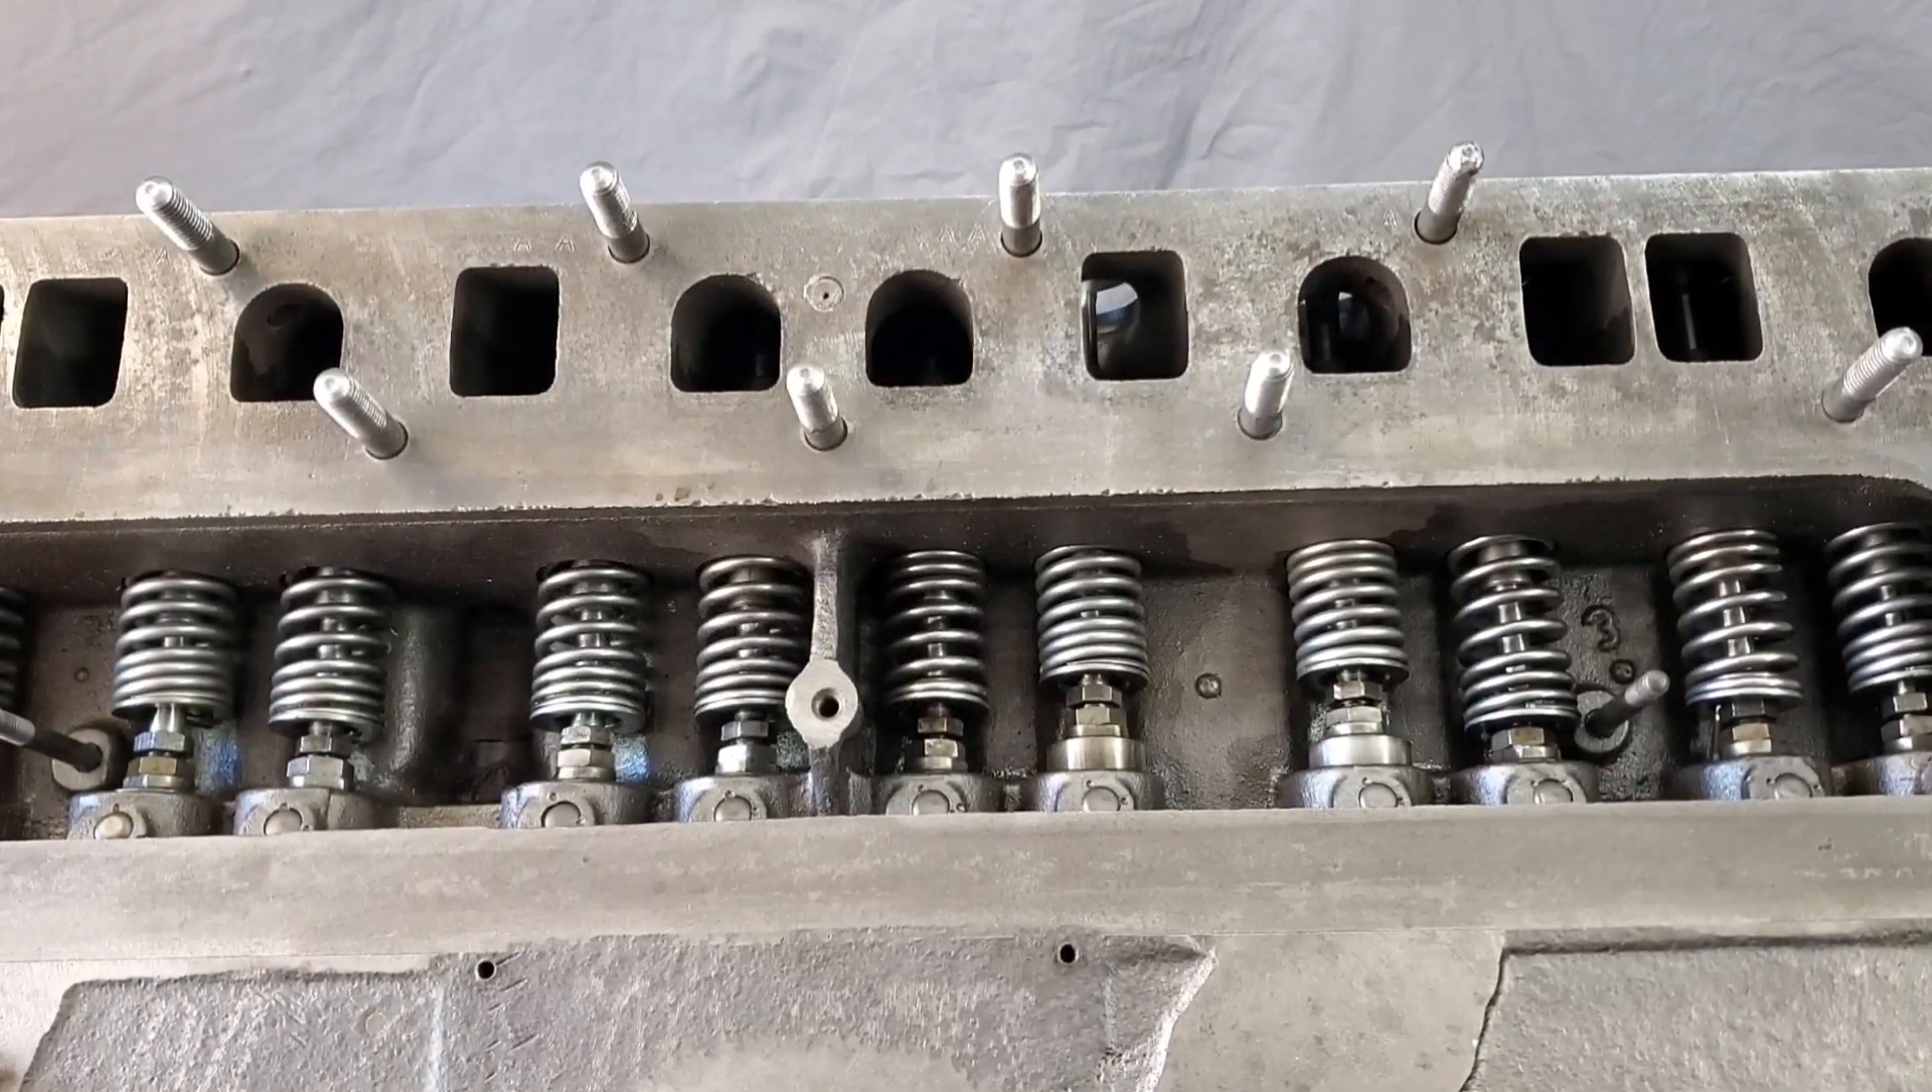As you can see we've already installed all the valves either in both places or one or the other.